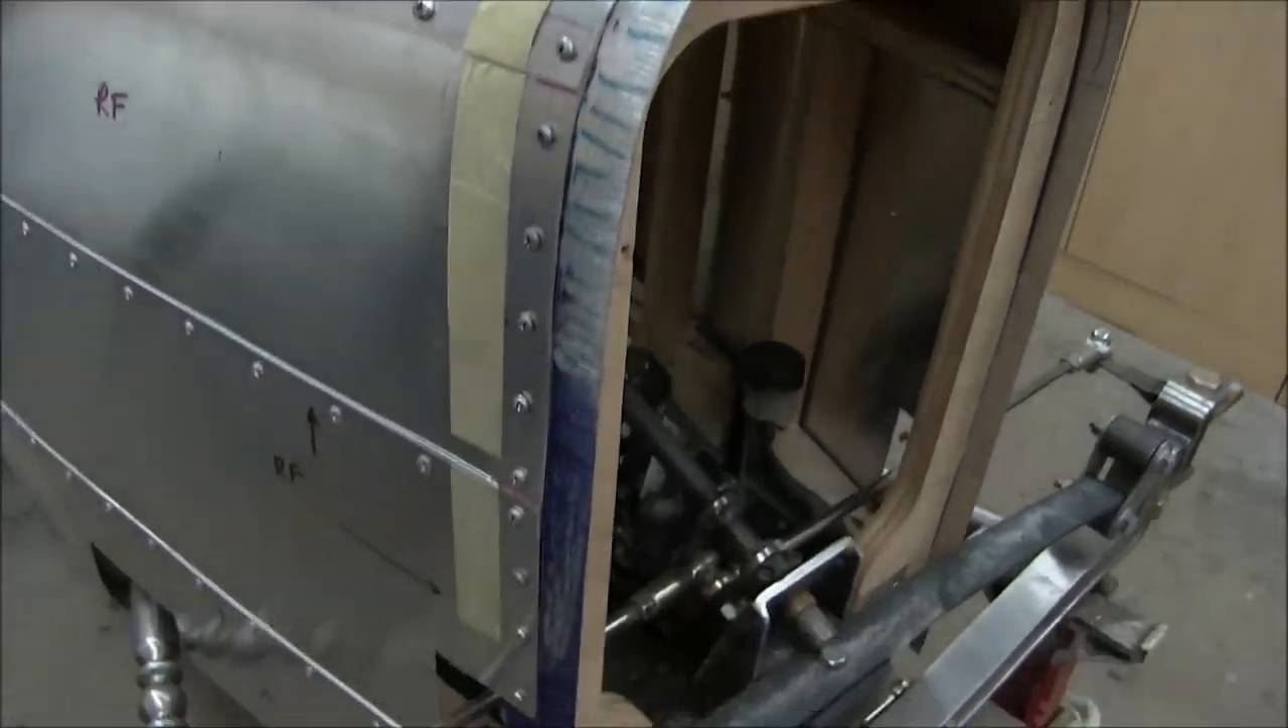I've made my way around and I have the screws installed.